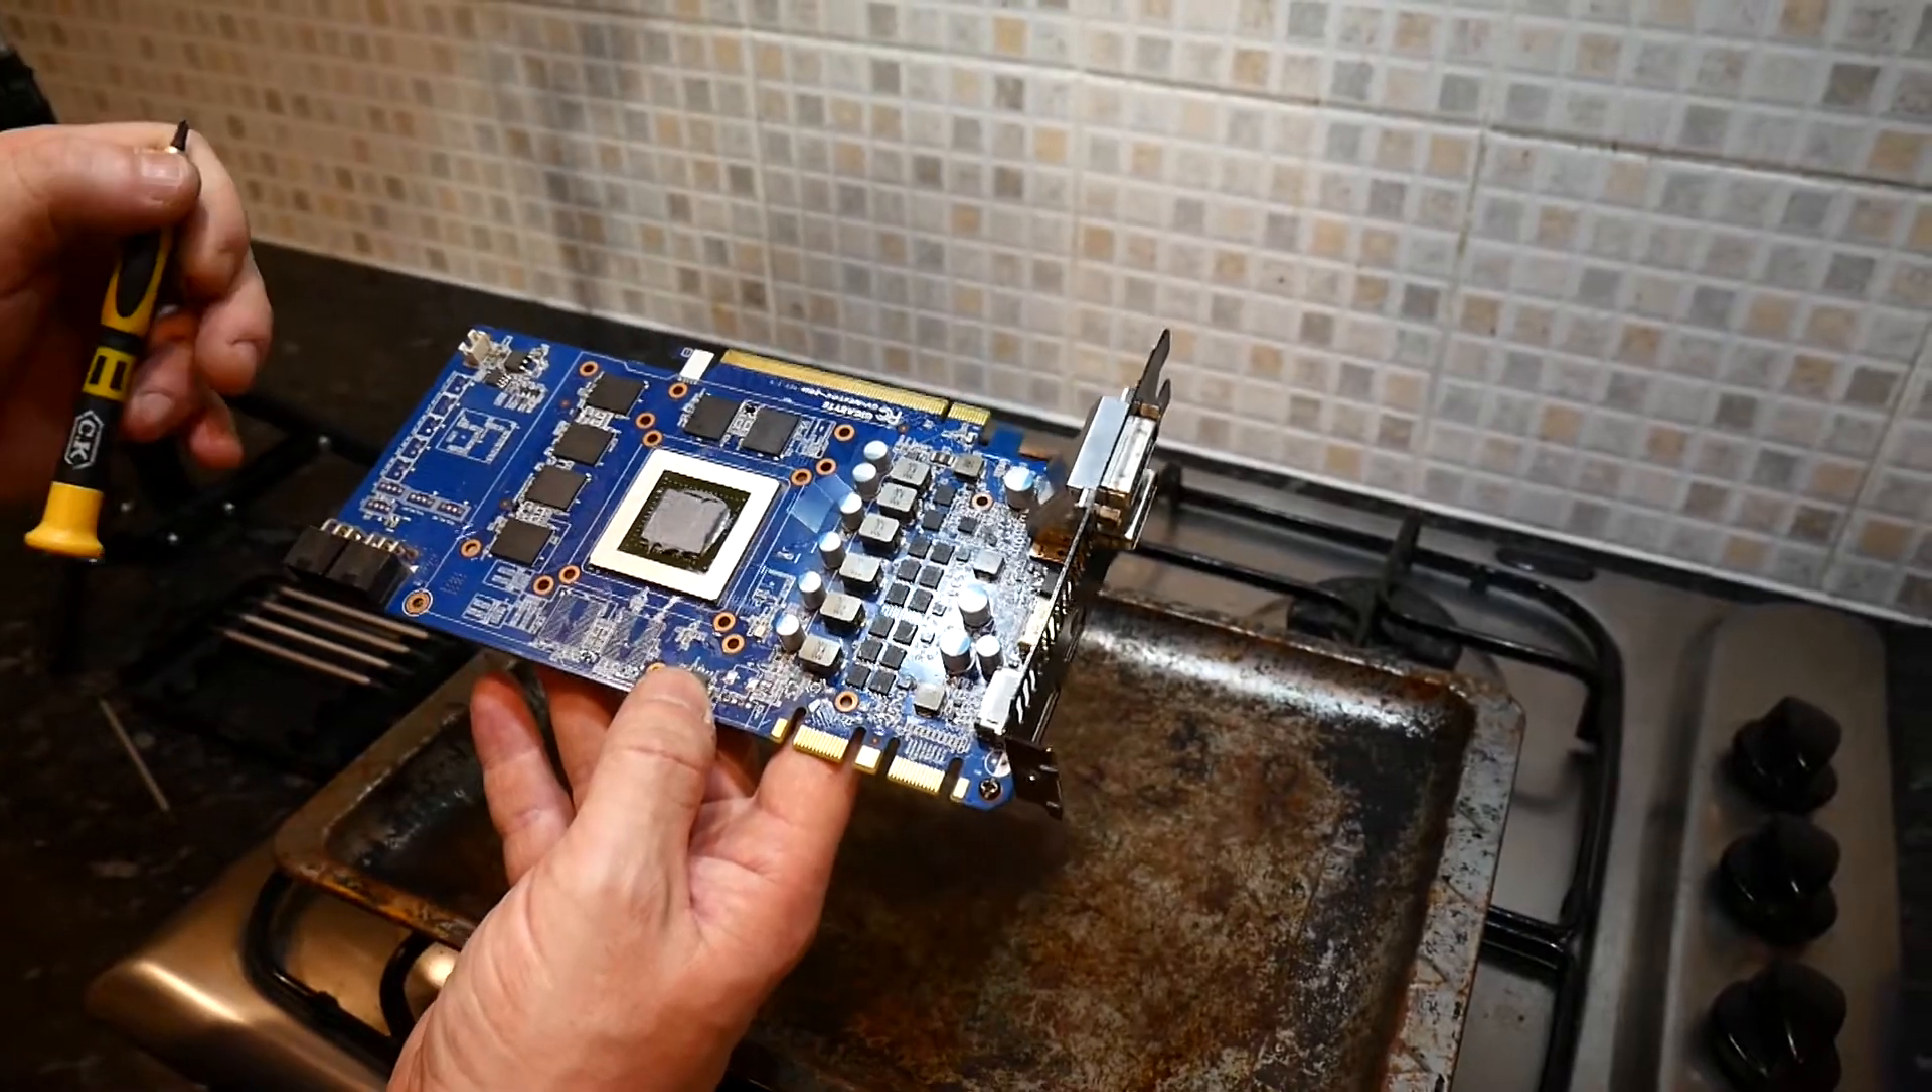So, there's our bare graphics card, pretty much.